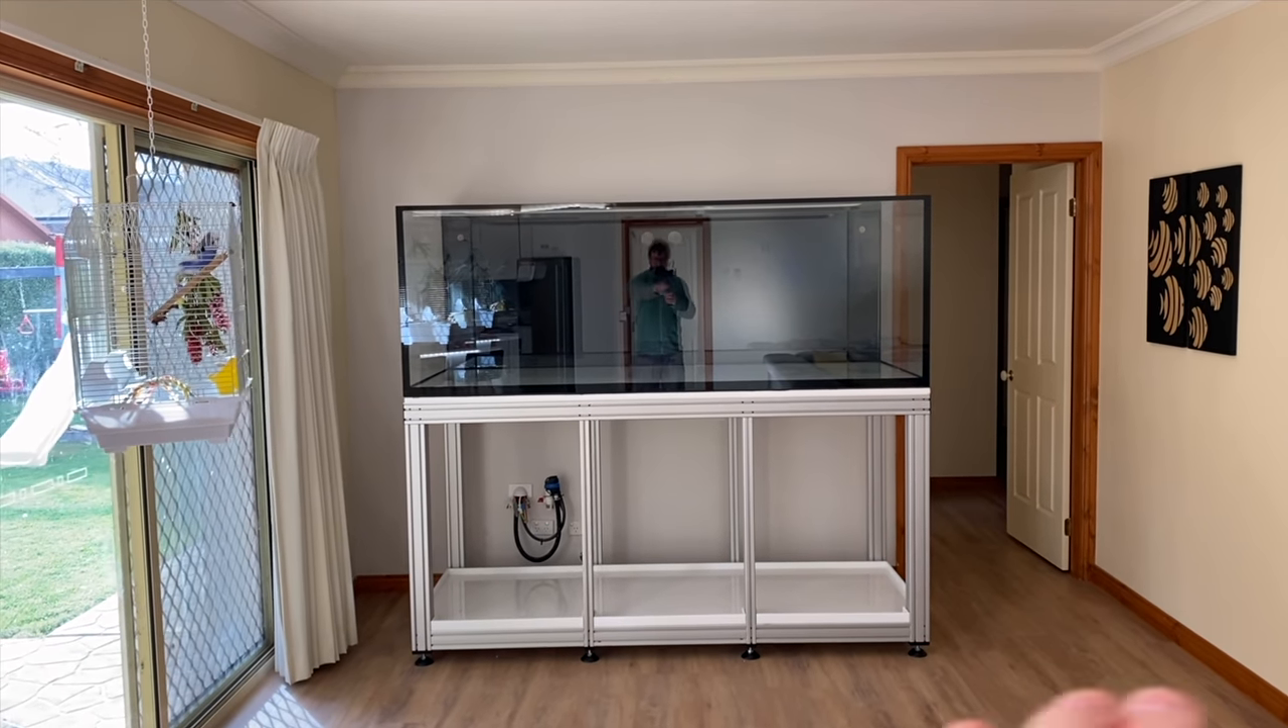Obviously, we've got all the cabinetry to come yet.